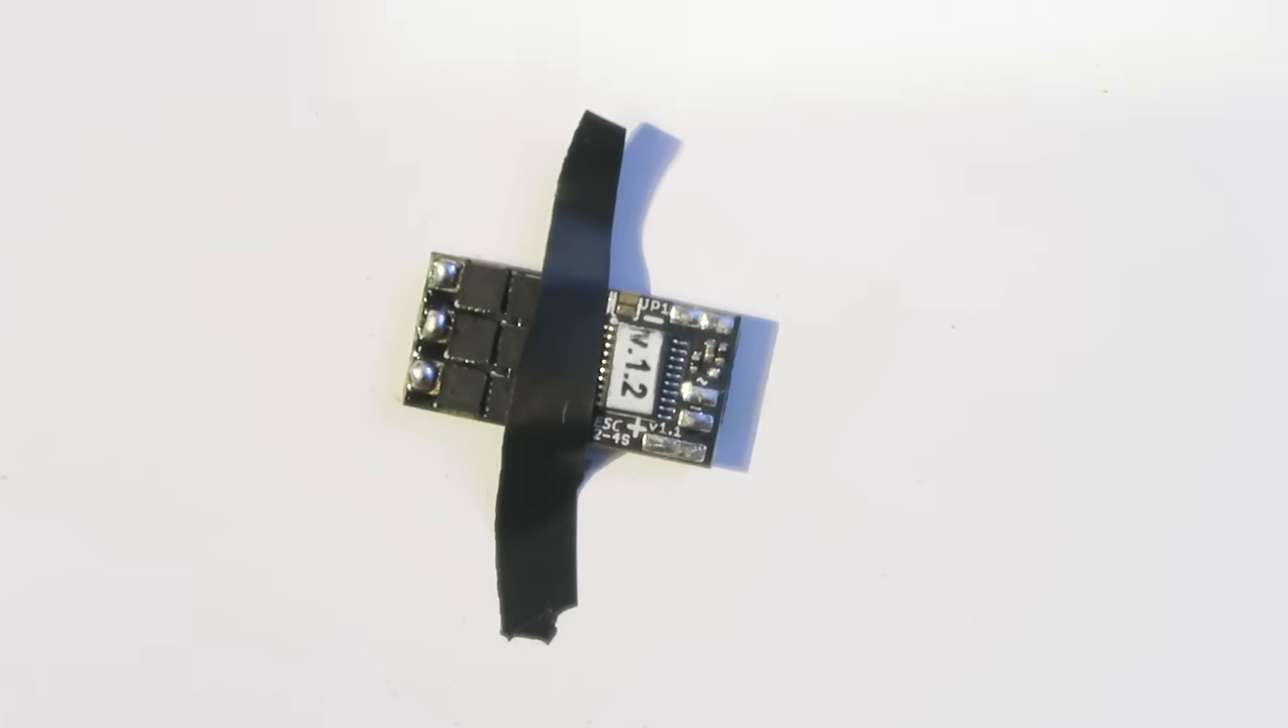Of course we don't have any wiring looms attached to these ESCs so we're going to have to add them.